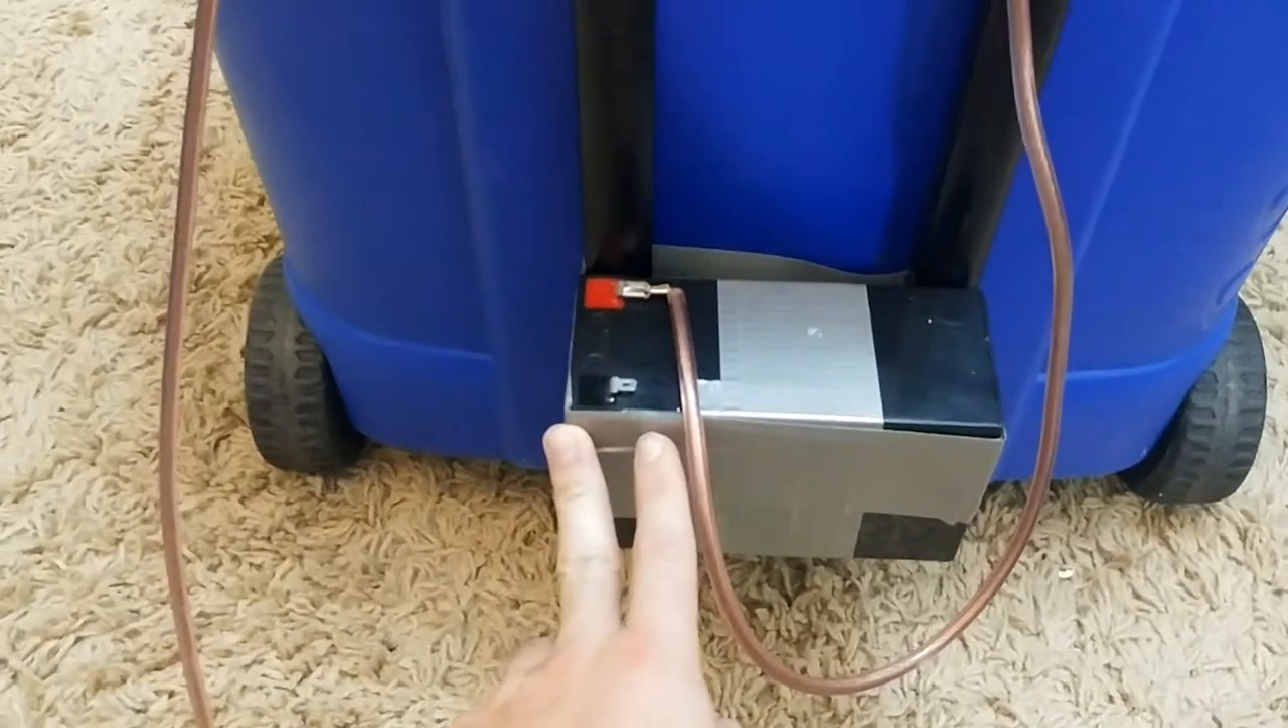And then I ran the ground right down here to the battery which I taped on and it's pretty sturdy it's gonna stay there.